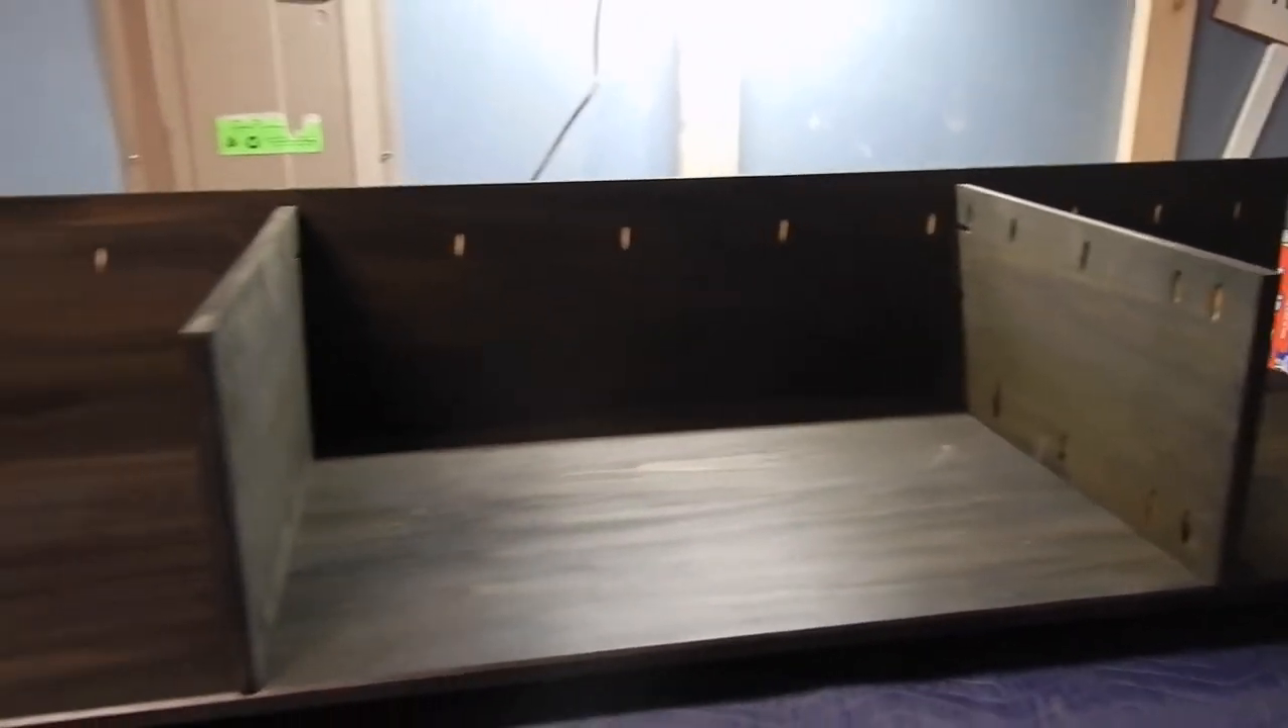This is how it looks with the bottom shelf, the back, the vertical supports, and the base all combined. Still the top shelf to be attached.